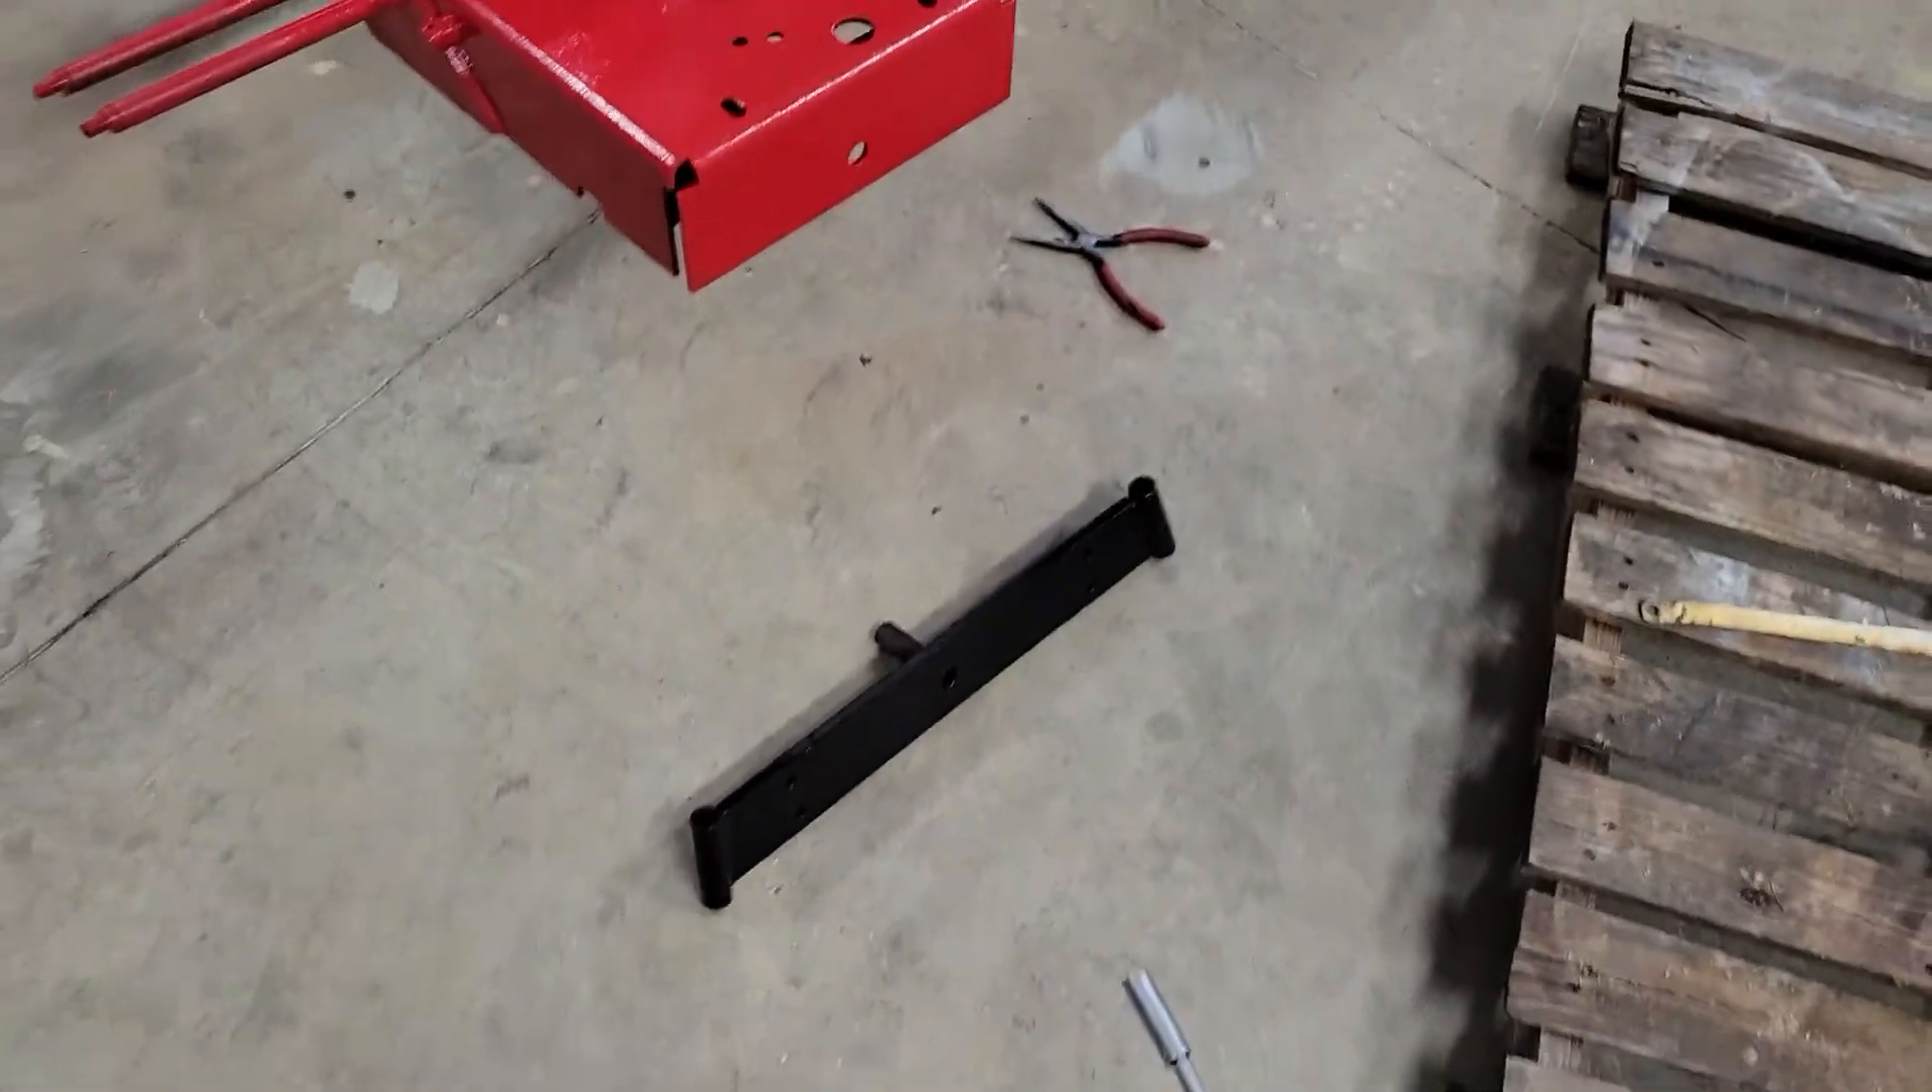Front axle is right there down there ready to go in.